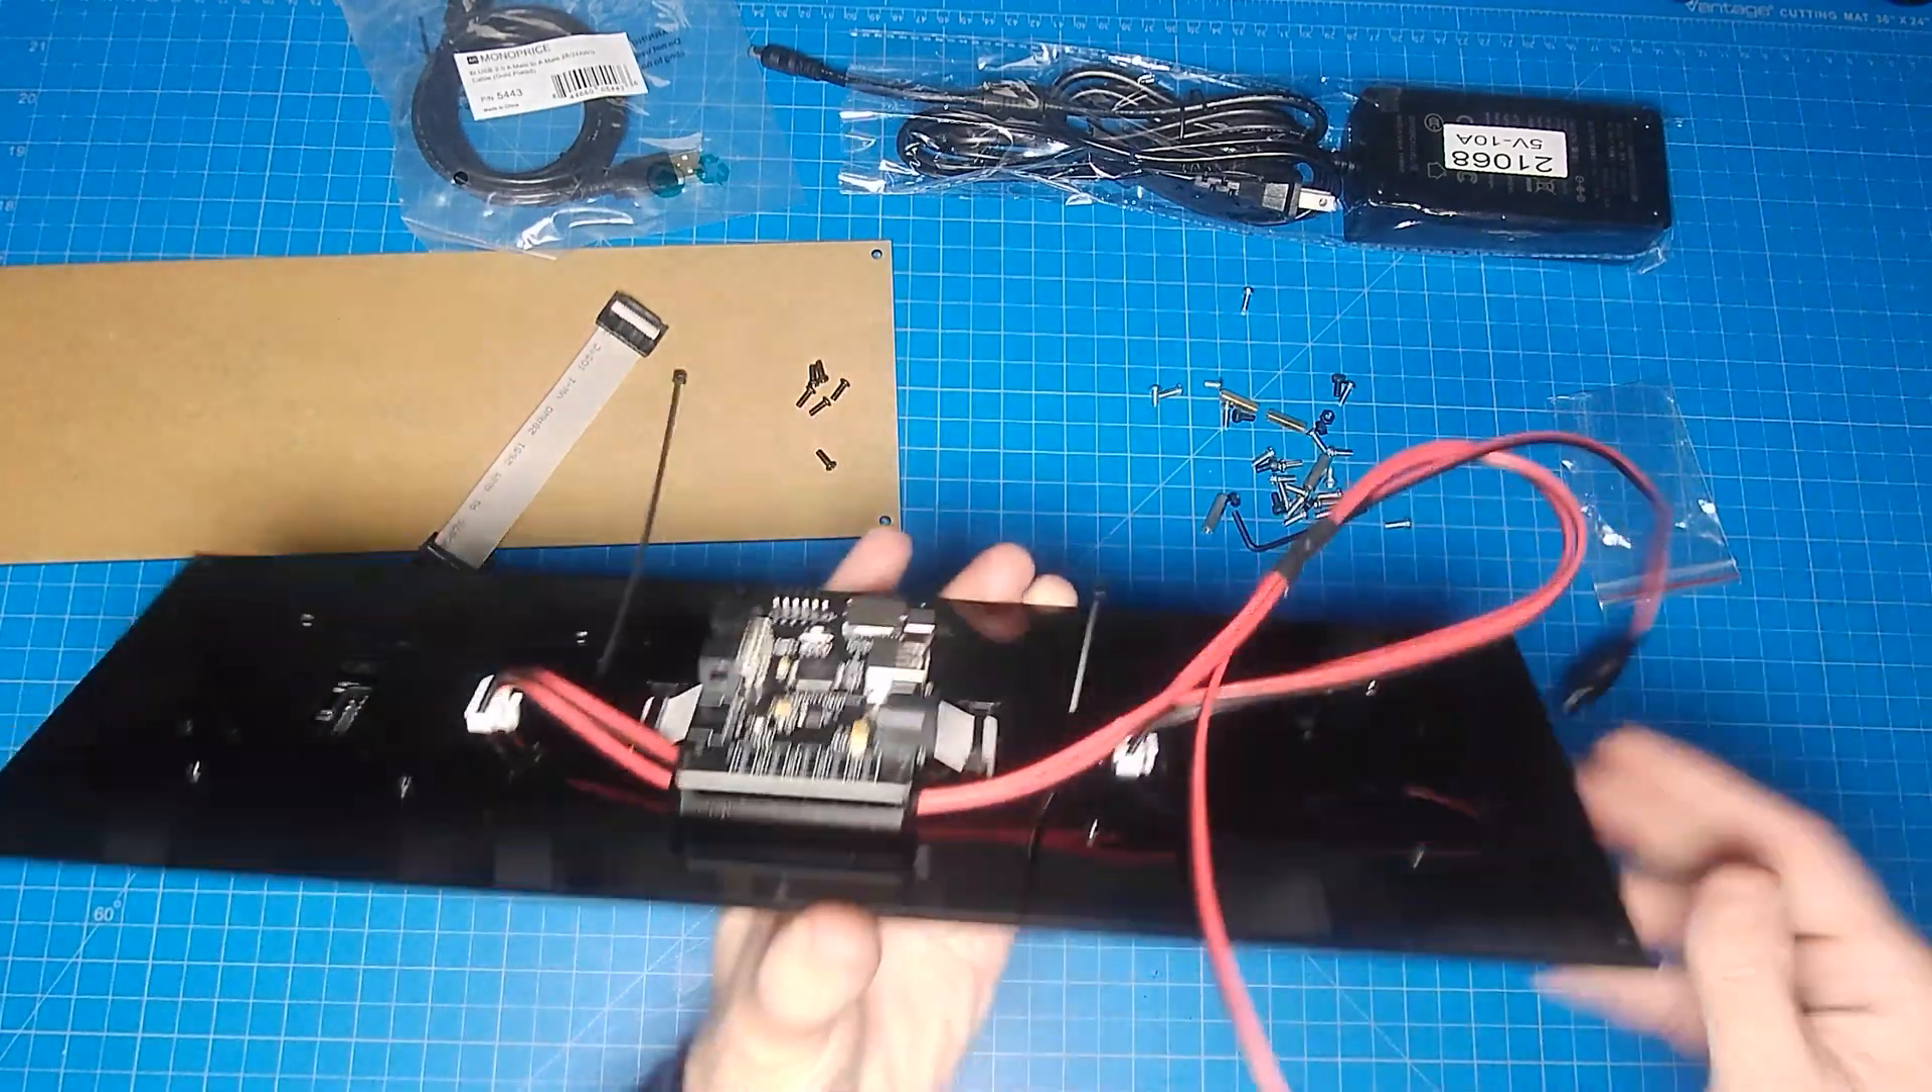Okay, so we've got our board on, let's just kind of look at it.